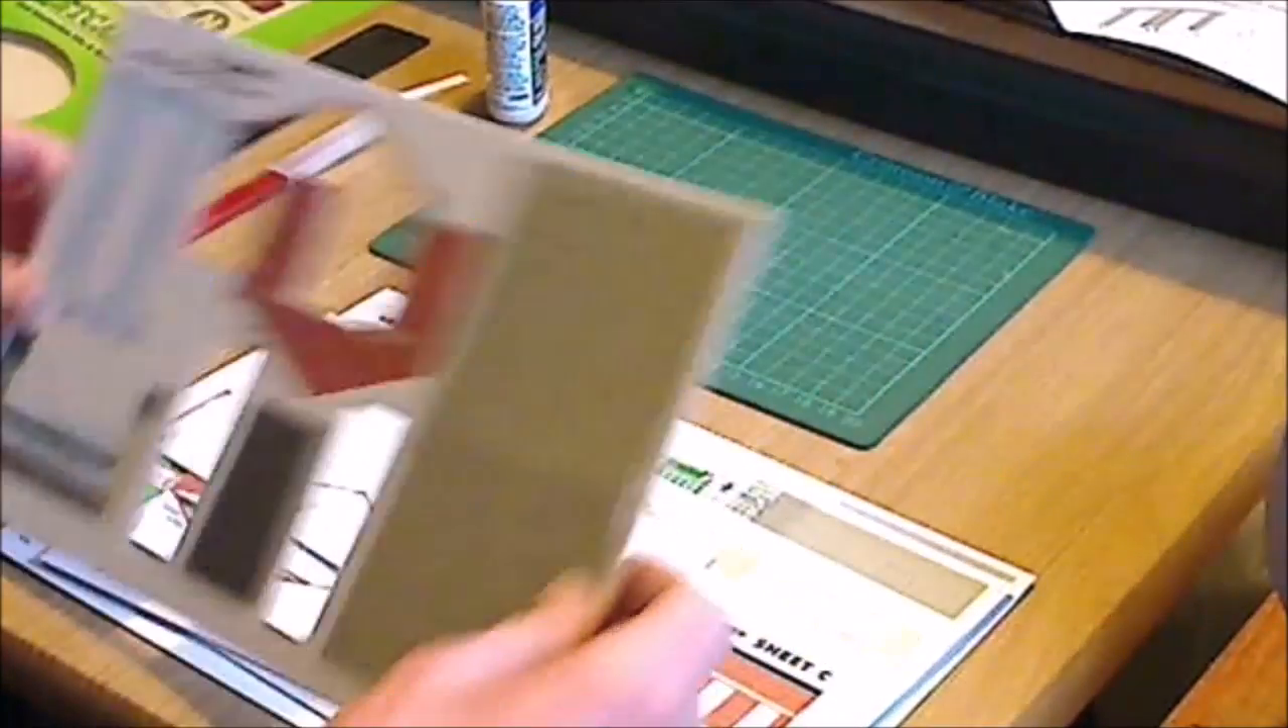Also there's pieces missing because I've already started building the kit.